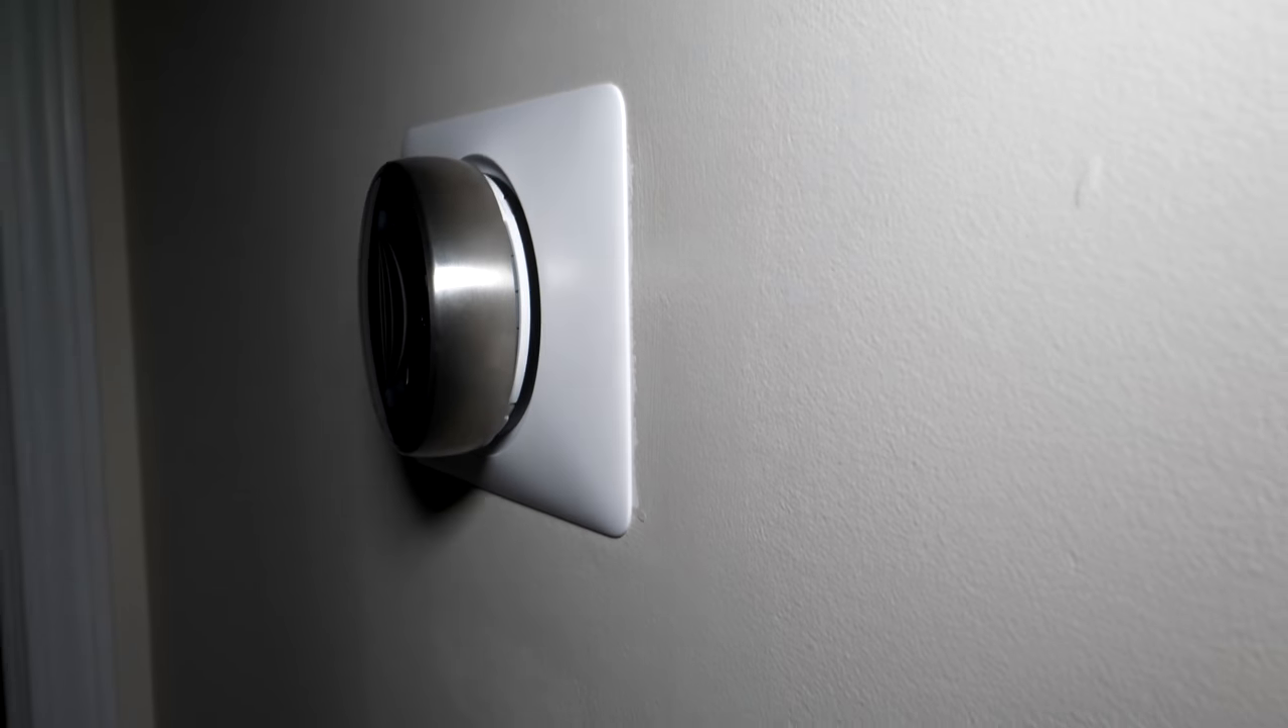So there's the unit all plugged up nice and clean.